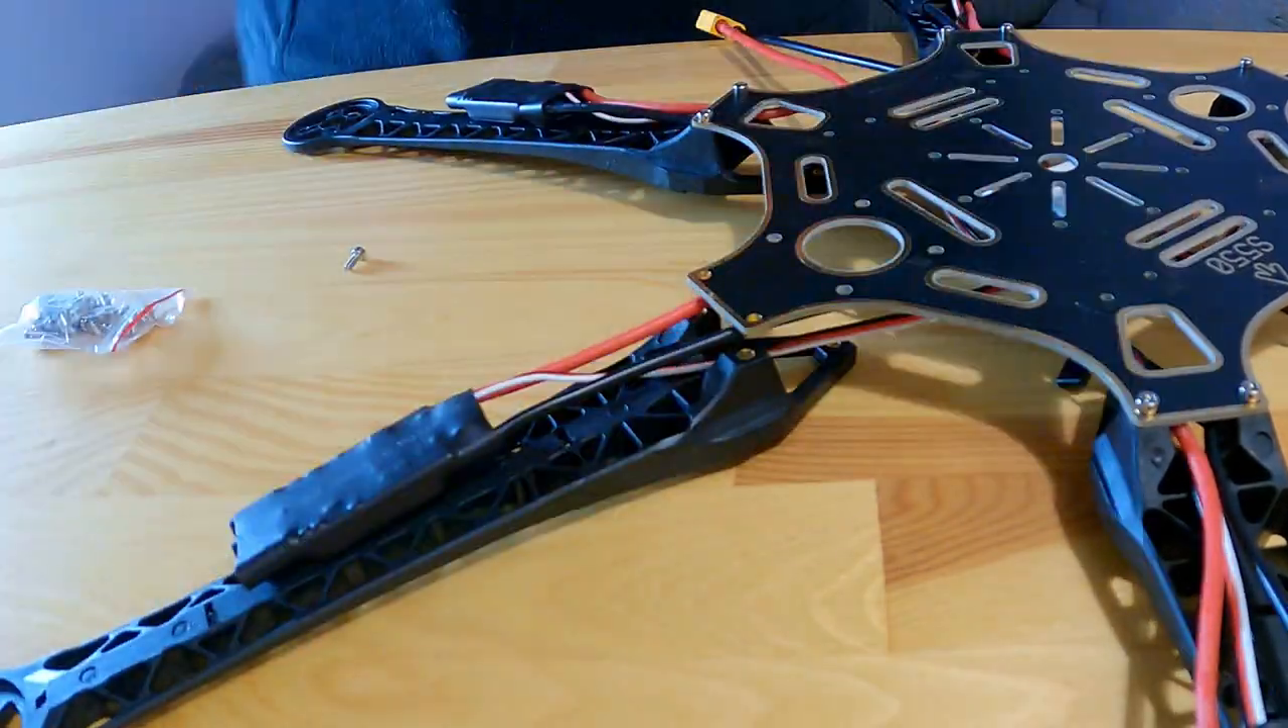I began the frame assembly with the motor arms. These screwed directly onto the power distribution board.